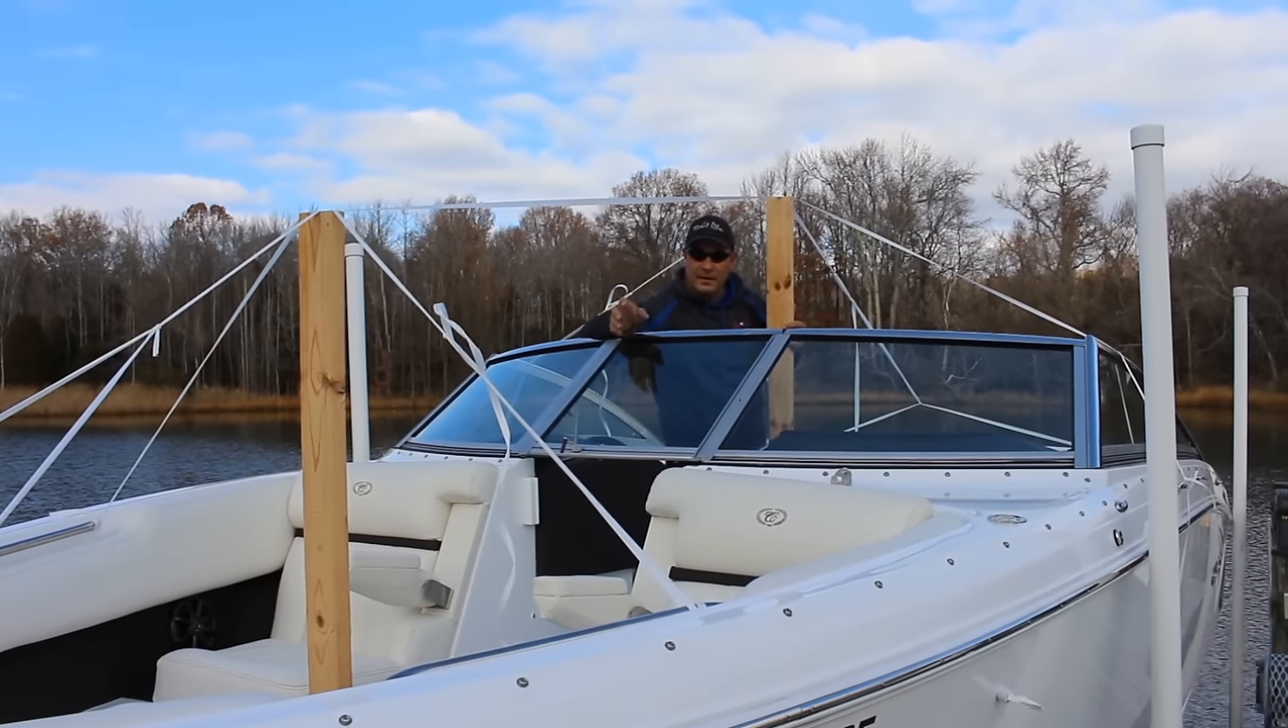Okay, so we've got both of our props in place now. They're tied off bow to stern and port to starboard.